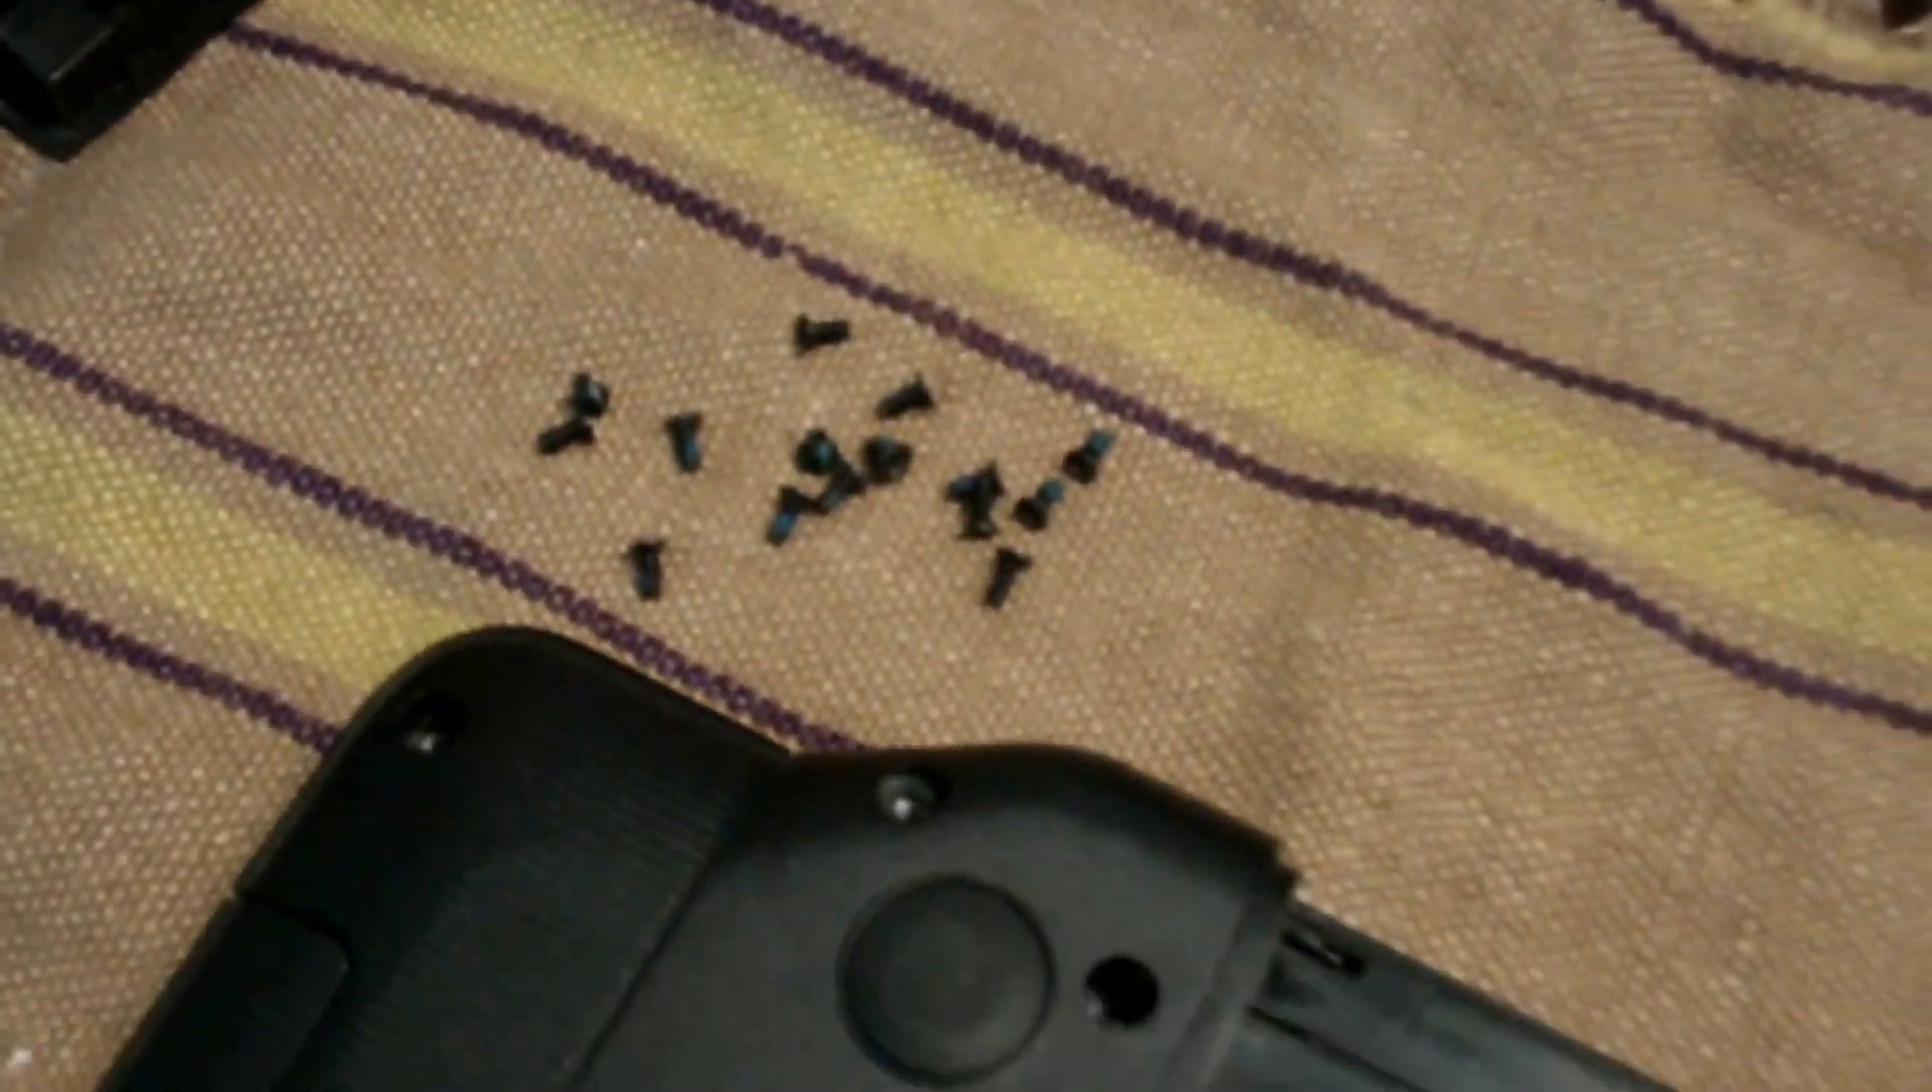Alright so I put all 15 screws in a little pile there and now I can go ahead and flip it back over and open the laptop back up.